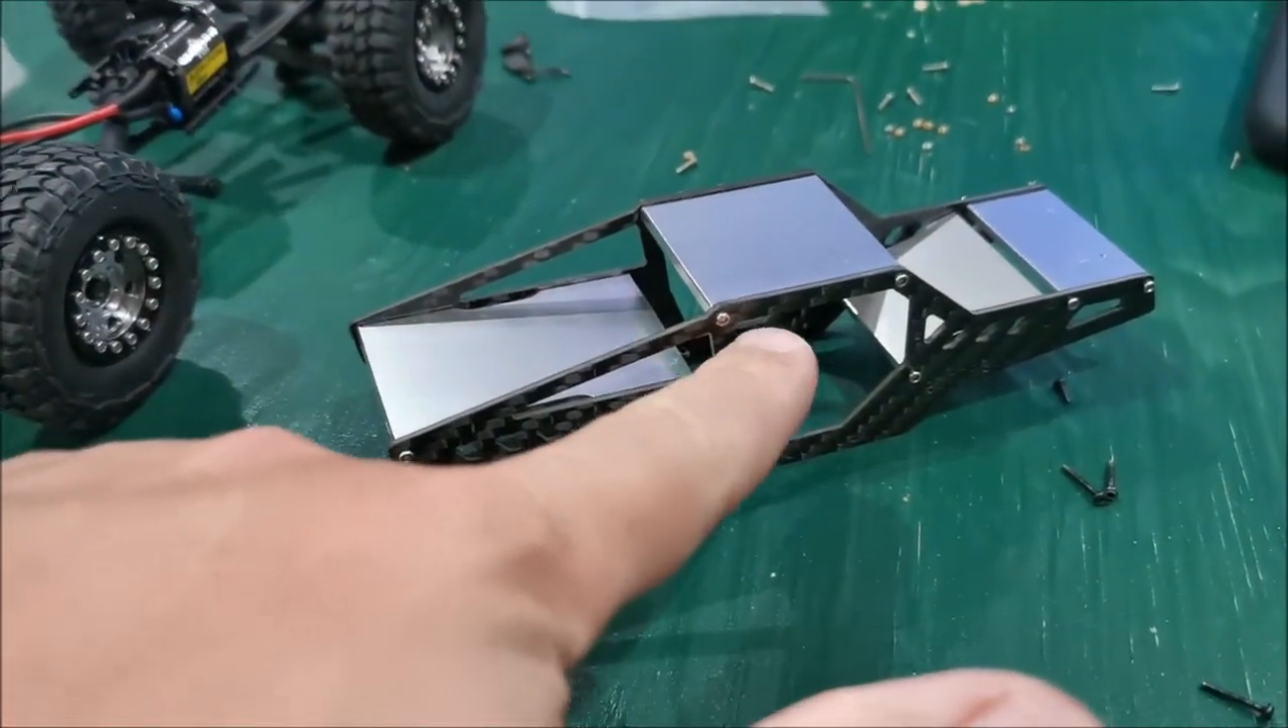So we have the frame here it's all put together.